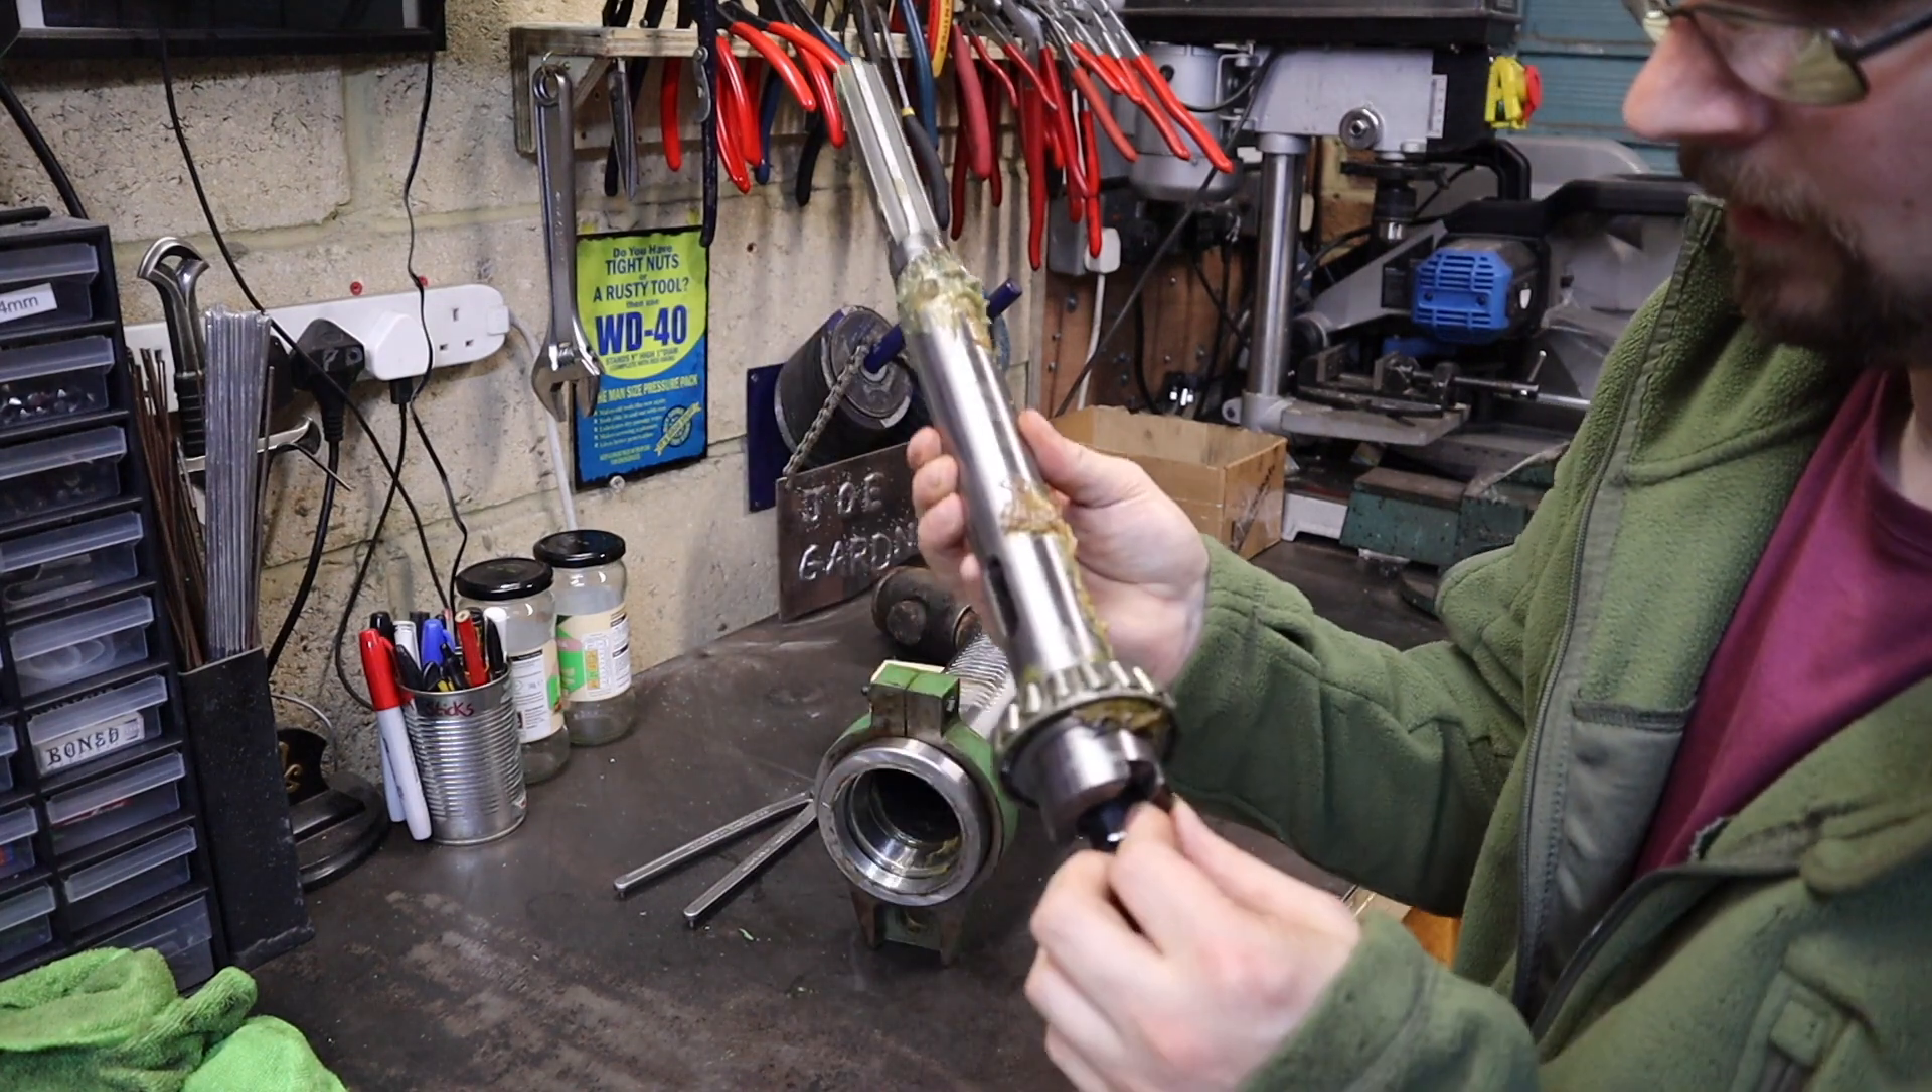And we've got our spindle out now and this is the bearing that i've been thinking sounds a bit noisy.